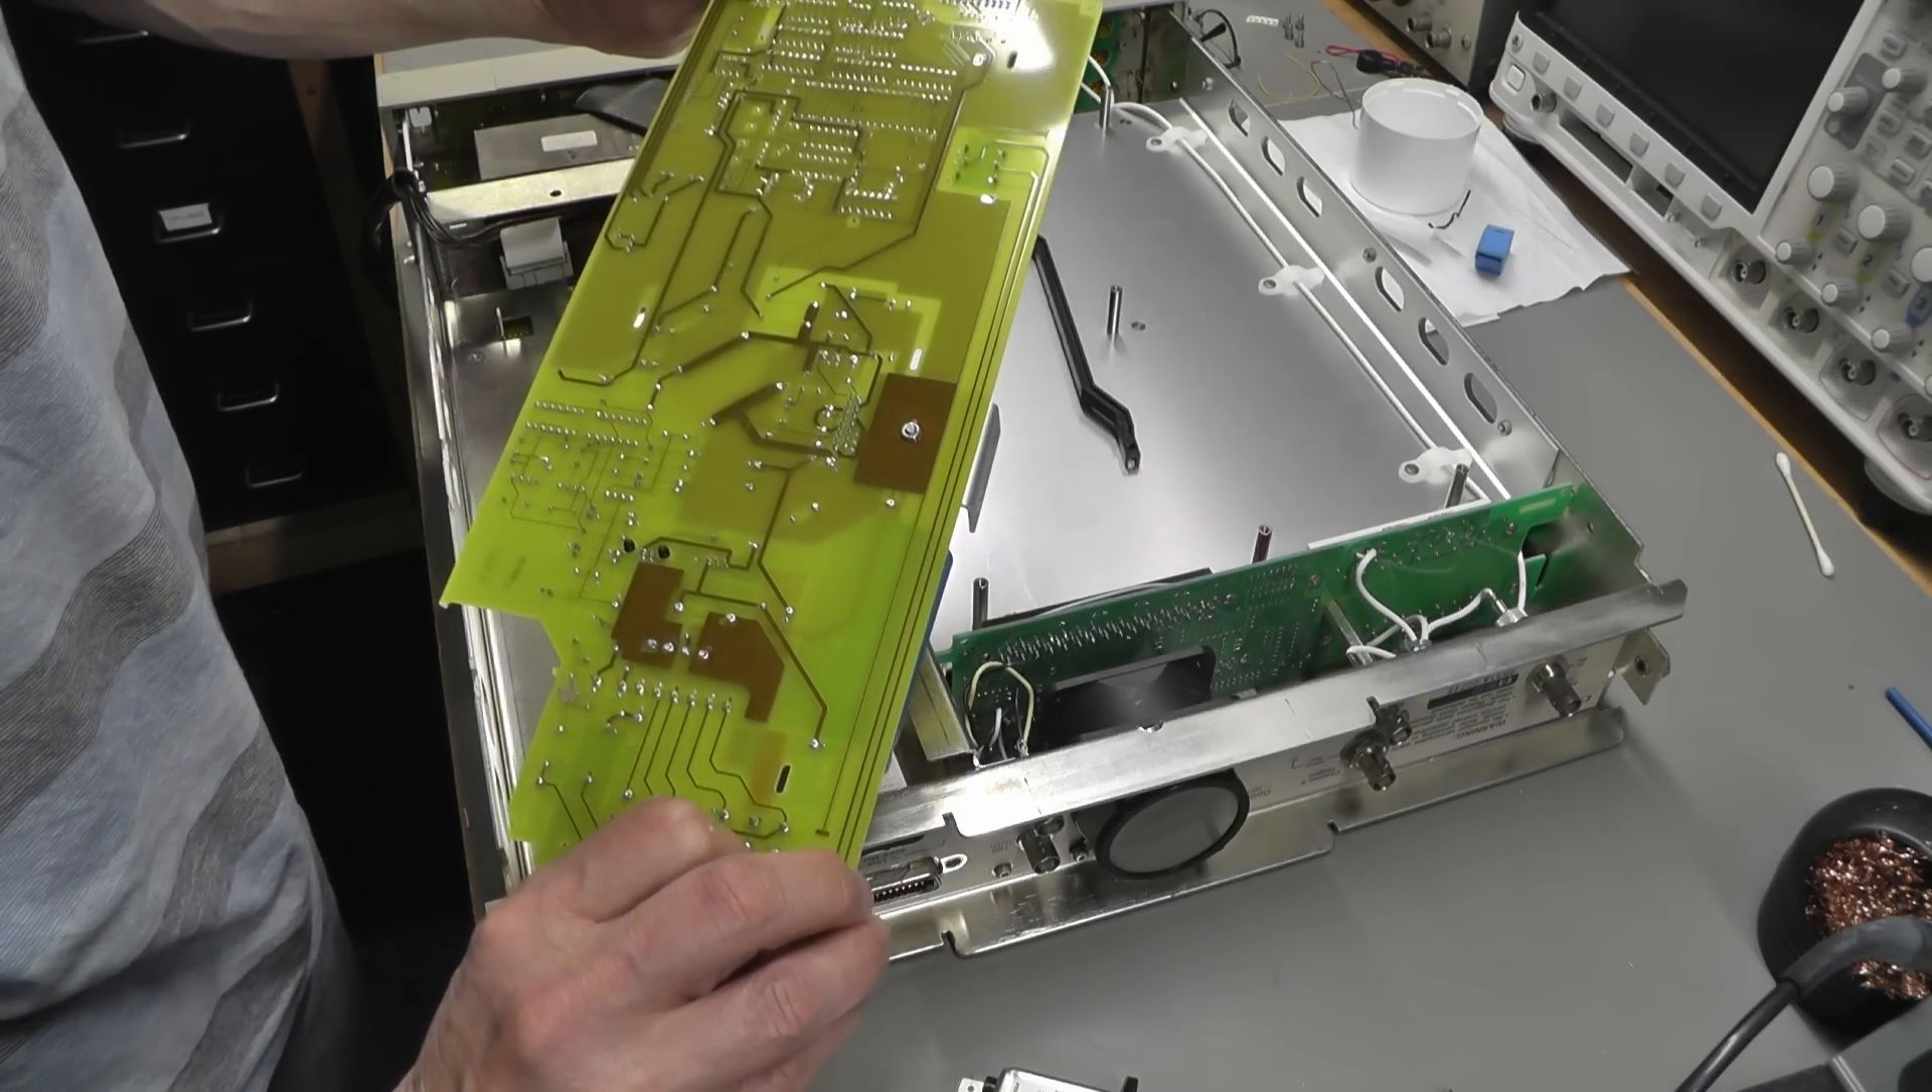And there we go that's the power supply board removed and it's in pristine condition.